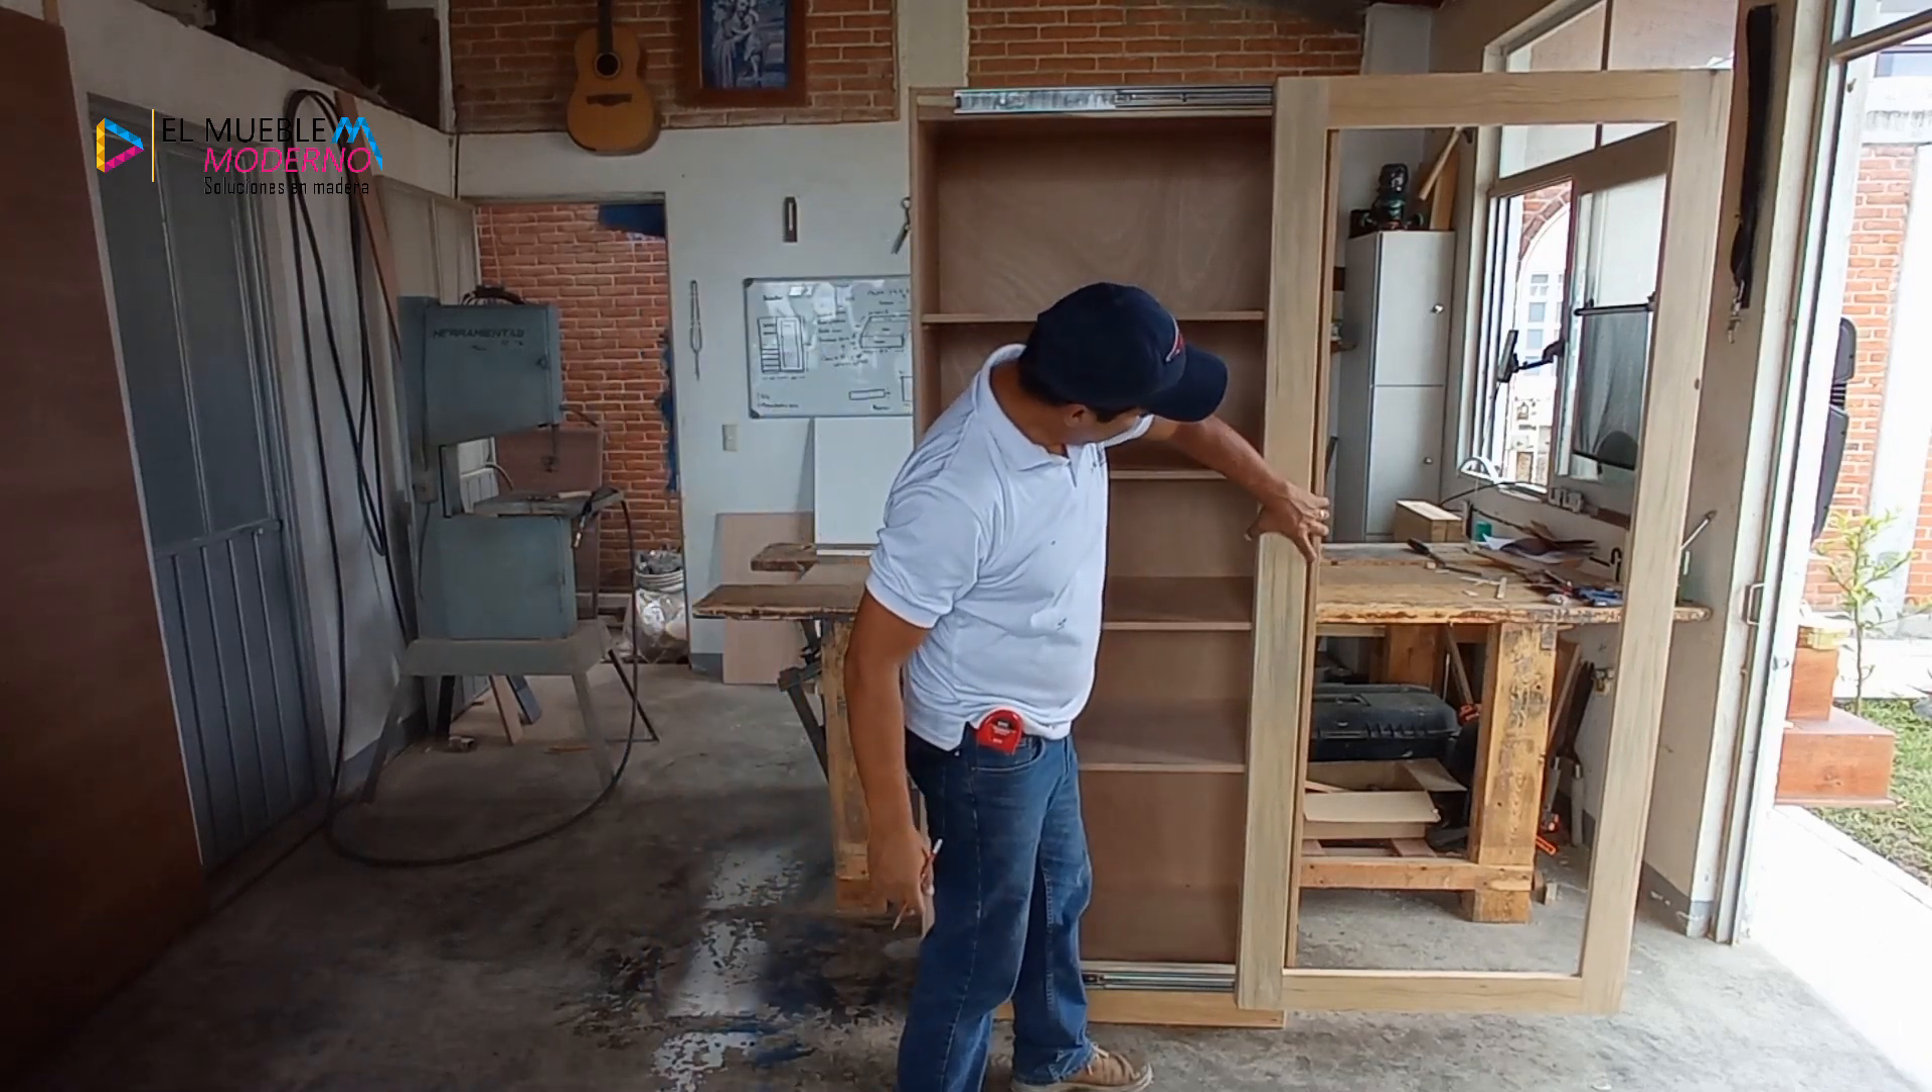Pues bien ha quedado montada nuestra puerta.